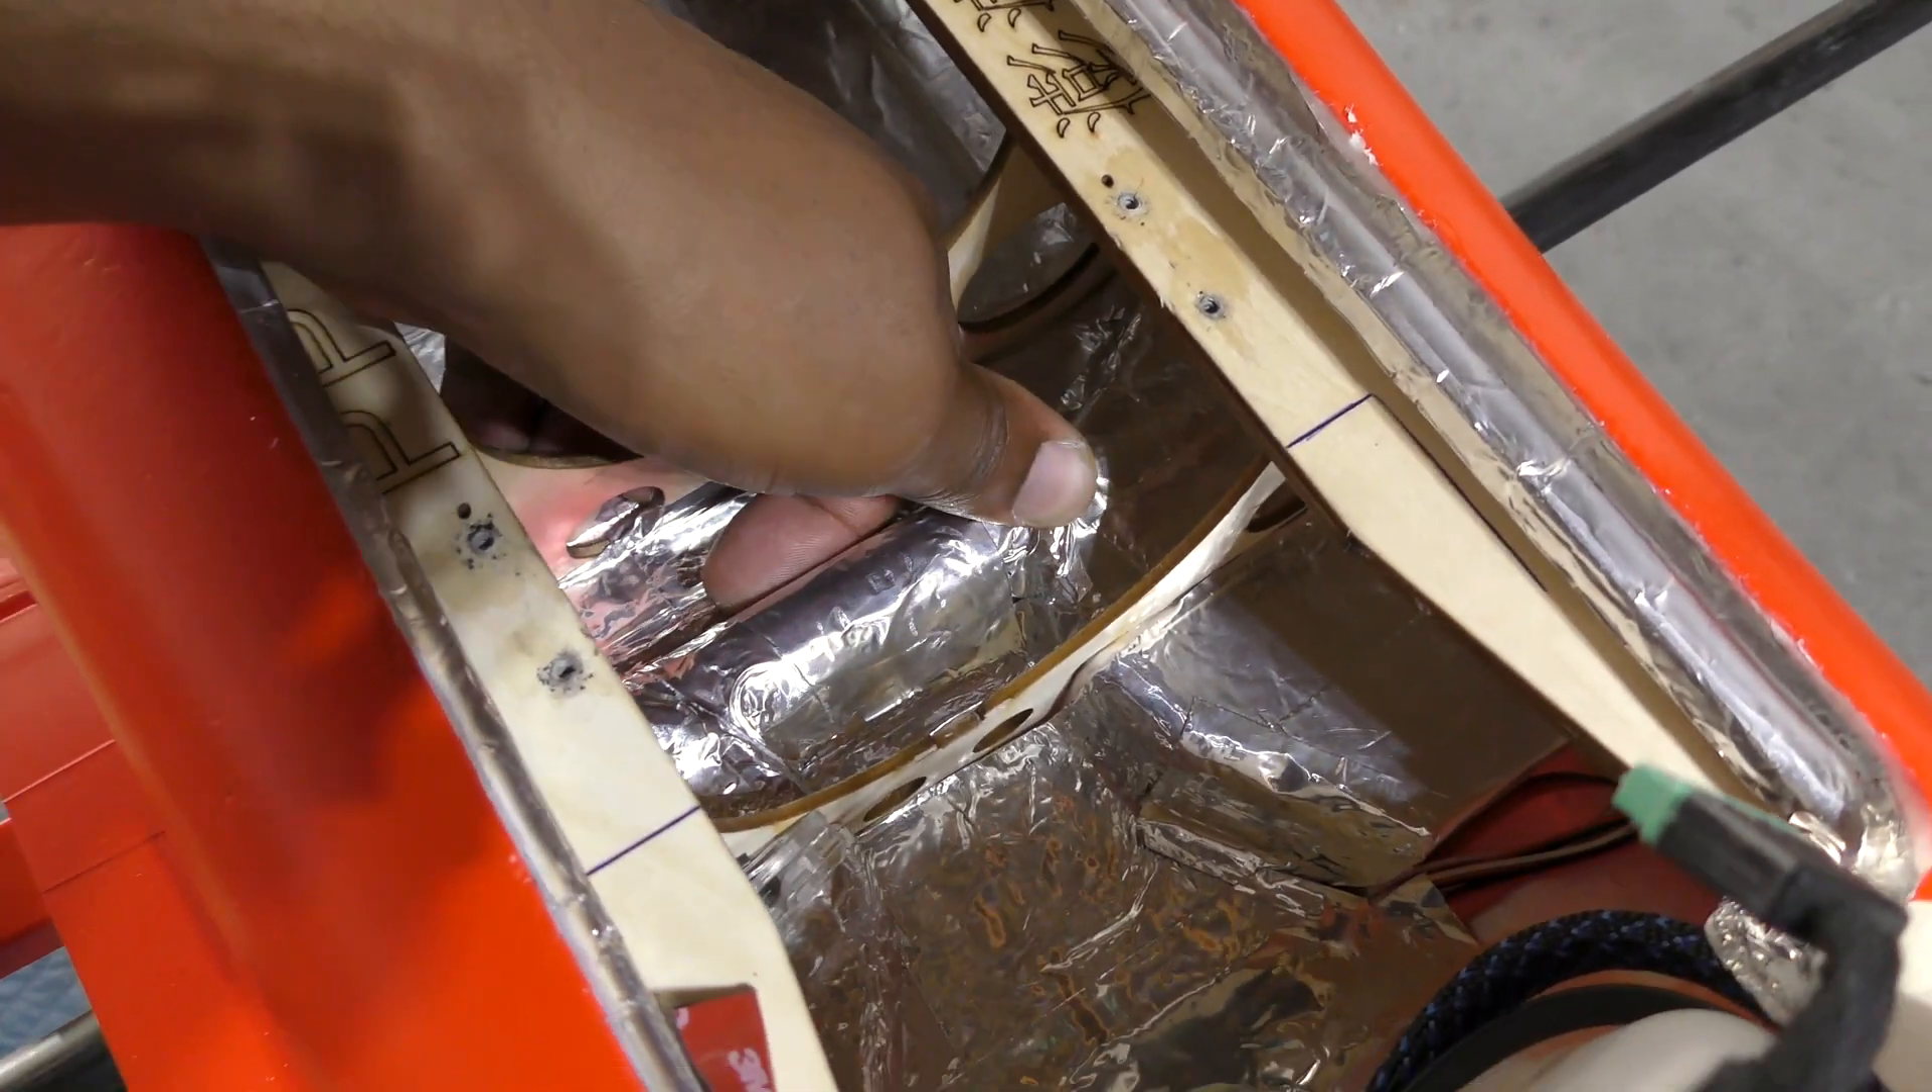You can see the hump over here, and I have applied a general amount, very generous, sorry, amount of aluminum foil tape.